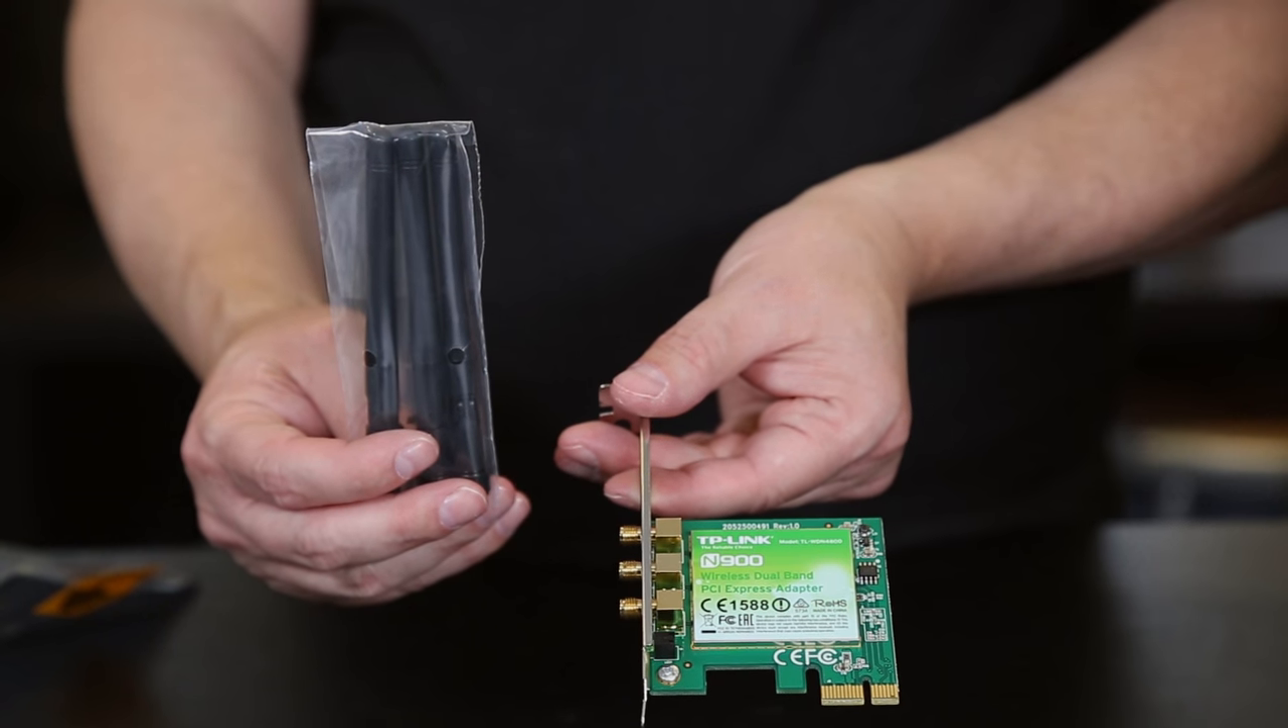You'll see that the antennas are not yet connected, and that's to make the installation a lot simpler.